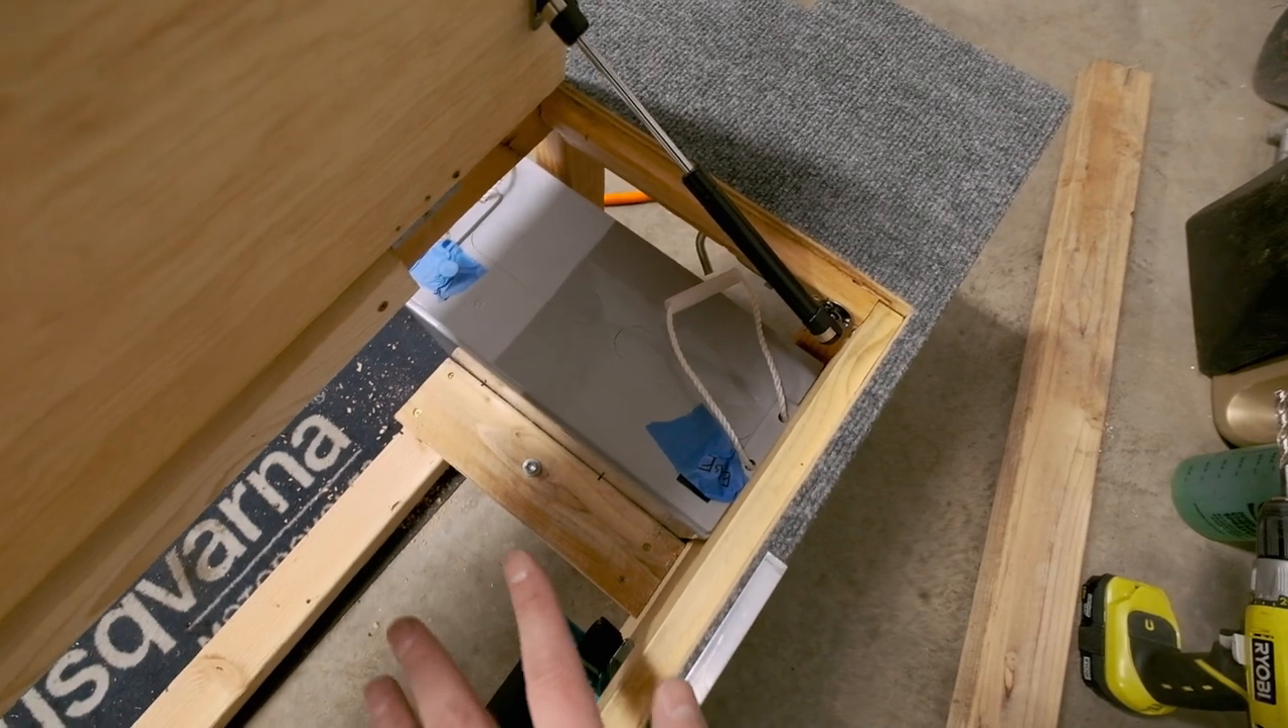Update, got the battery in so I did a lot of kind of test fitting, pulling it in and out of the truck there. And it fits in here perfectly.